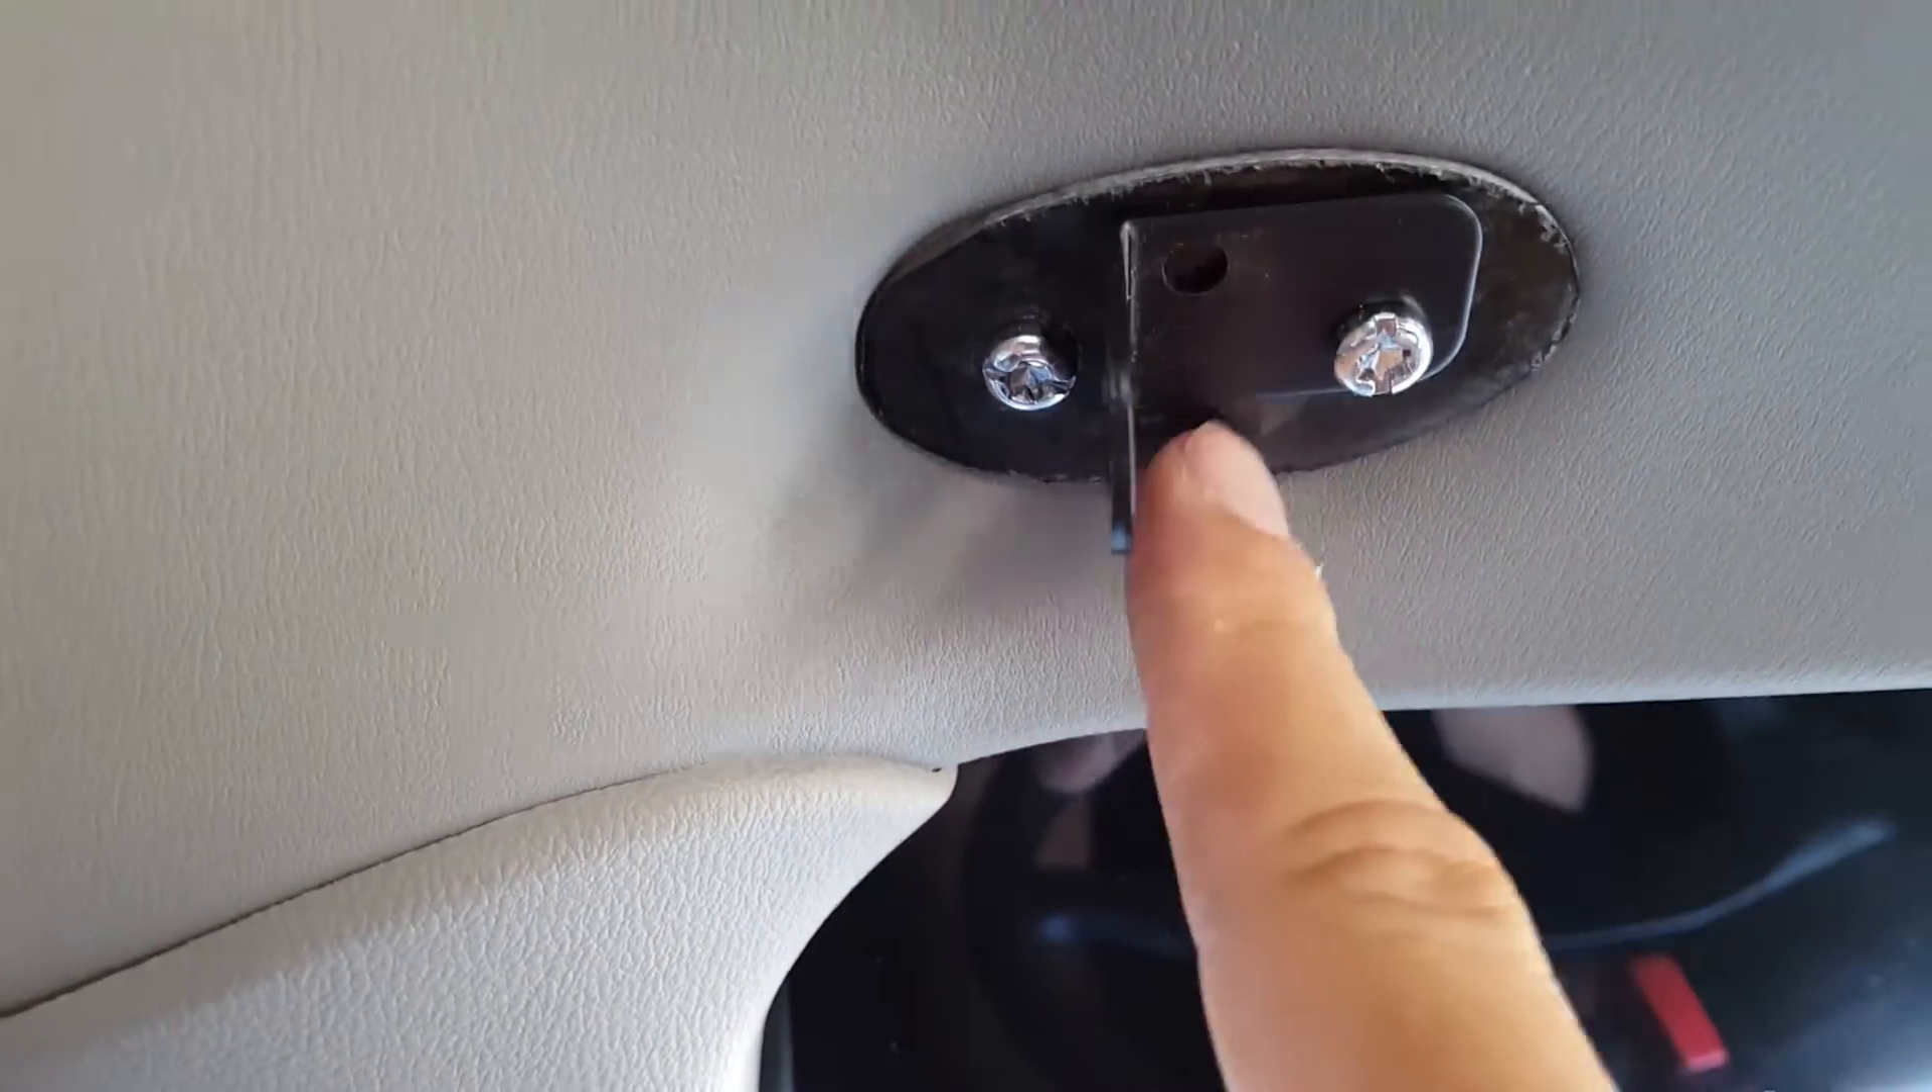Here's how the bracket looks like once it's mounted in place.